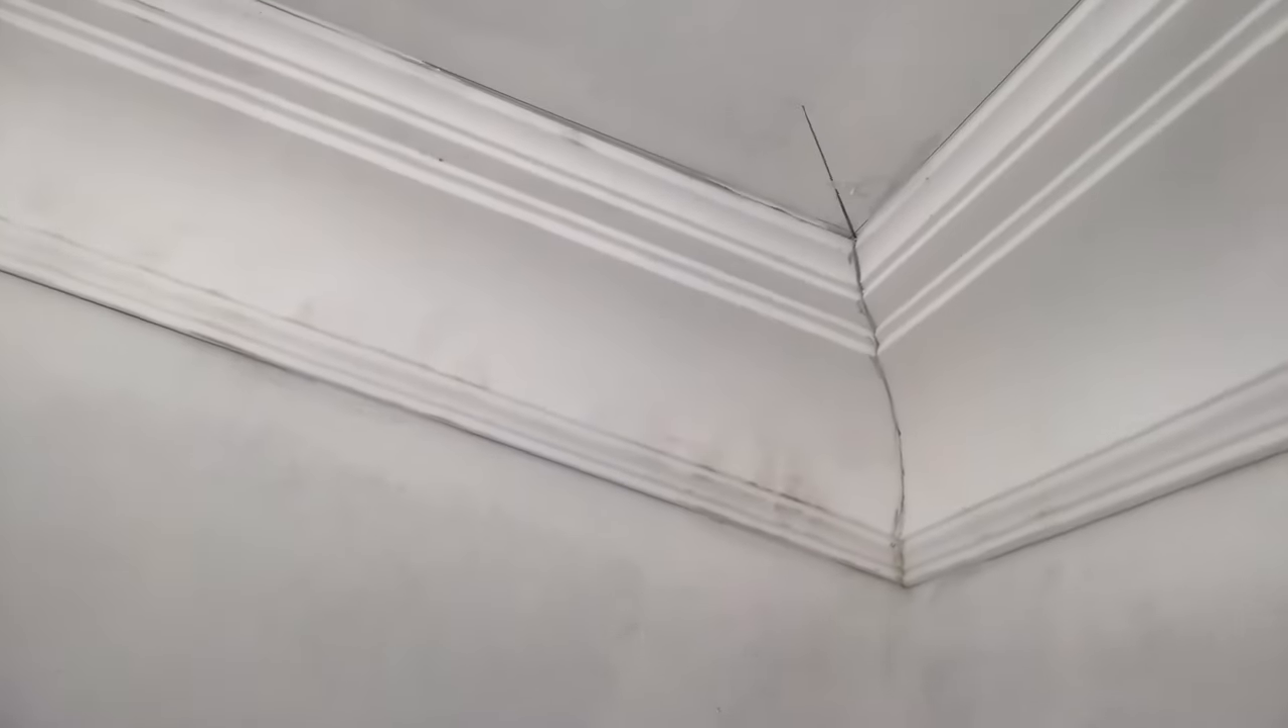There's a little gap there.